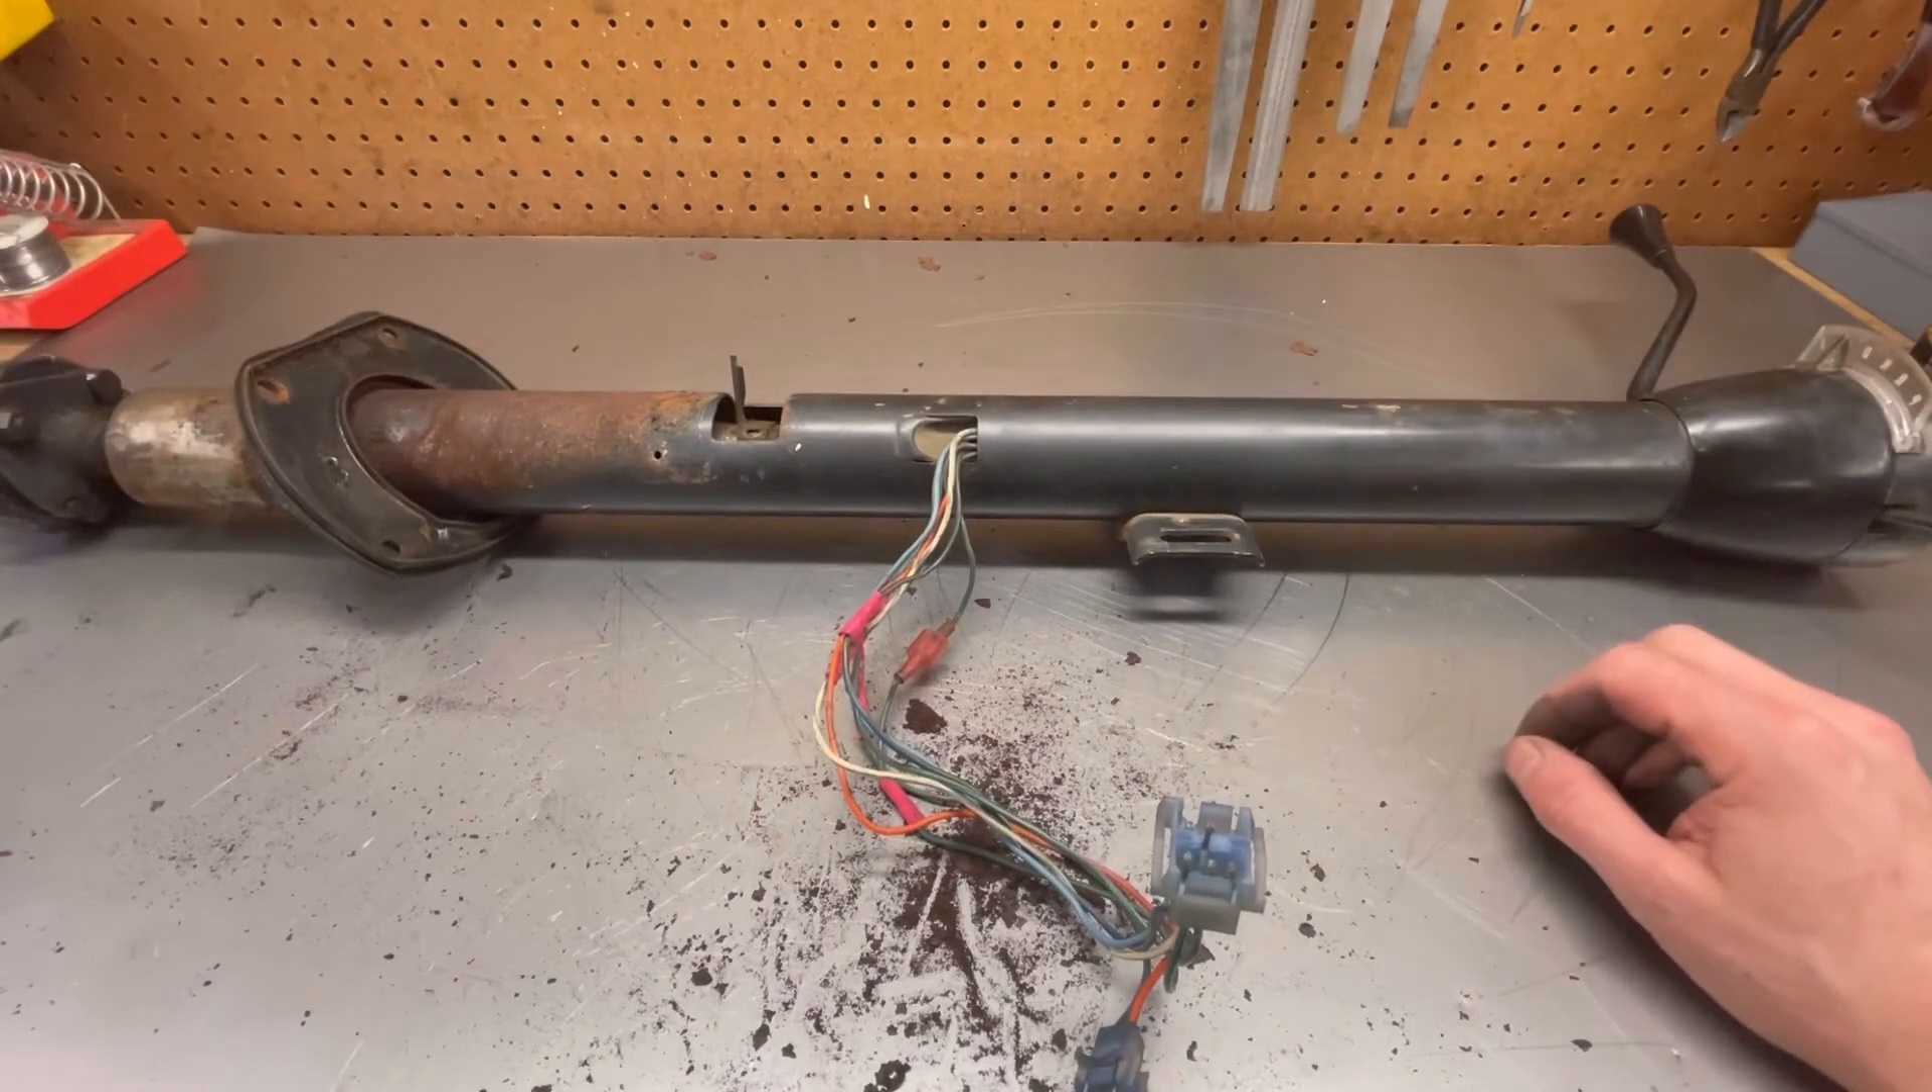So i got the steering column pulled out of the 68.